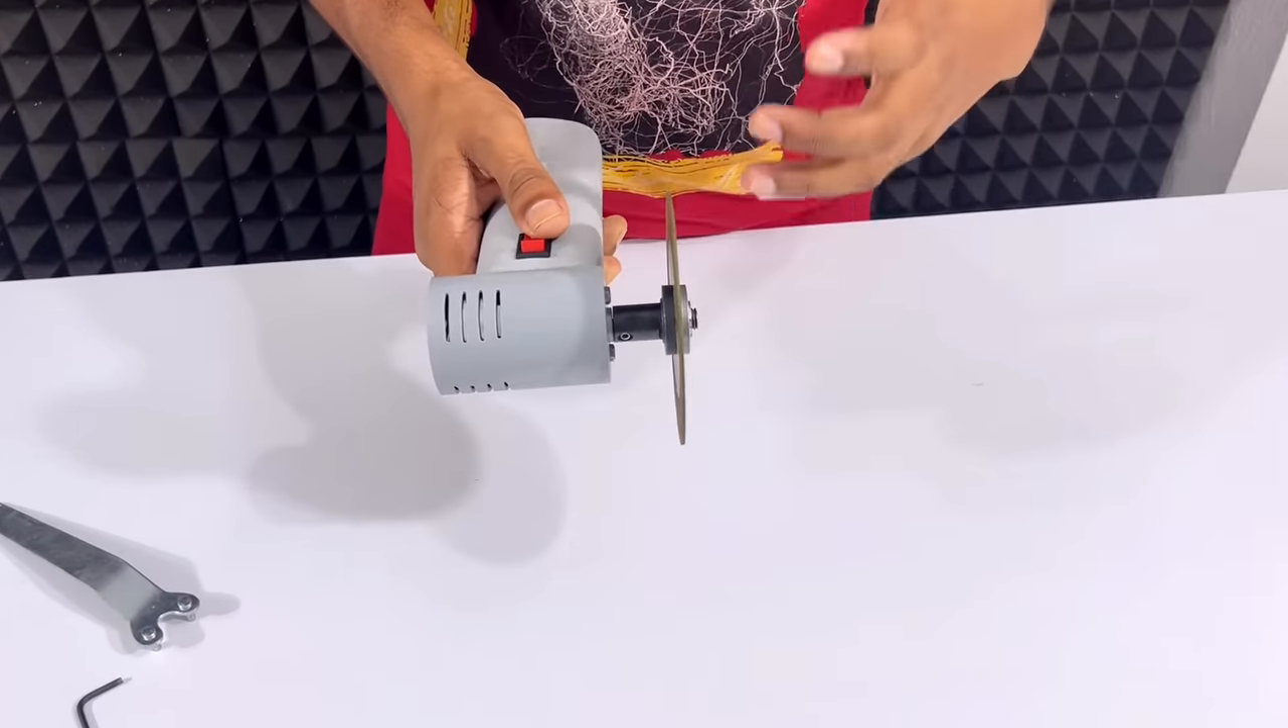तो यहाँ पर मैं cutting wheel लगा लिया।